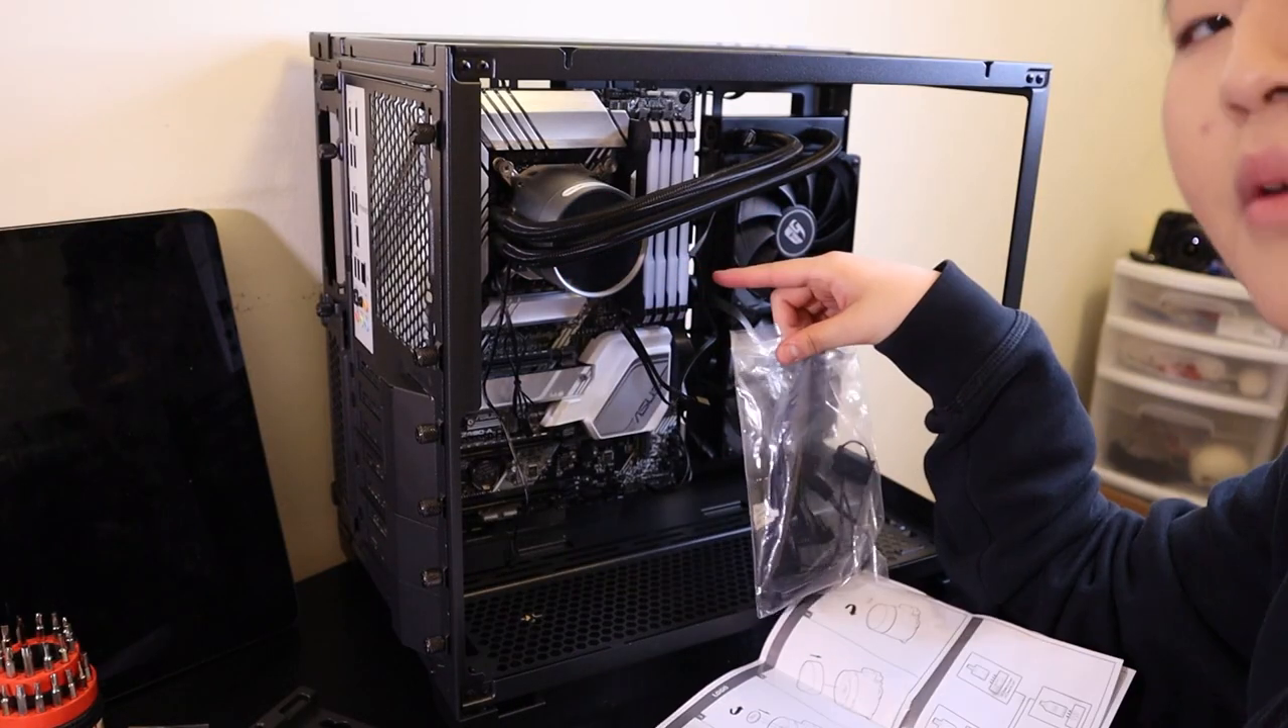I managed to finally get my motherboard back into my PC.